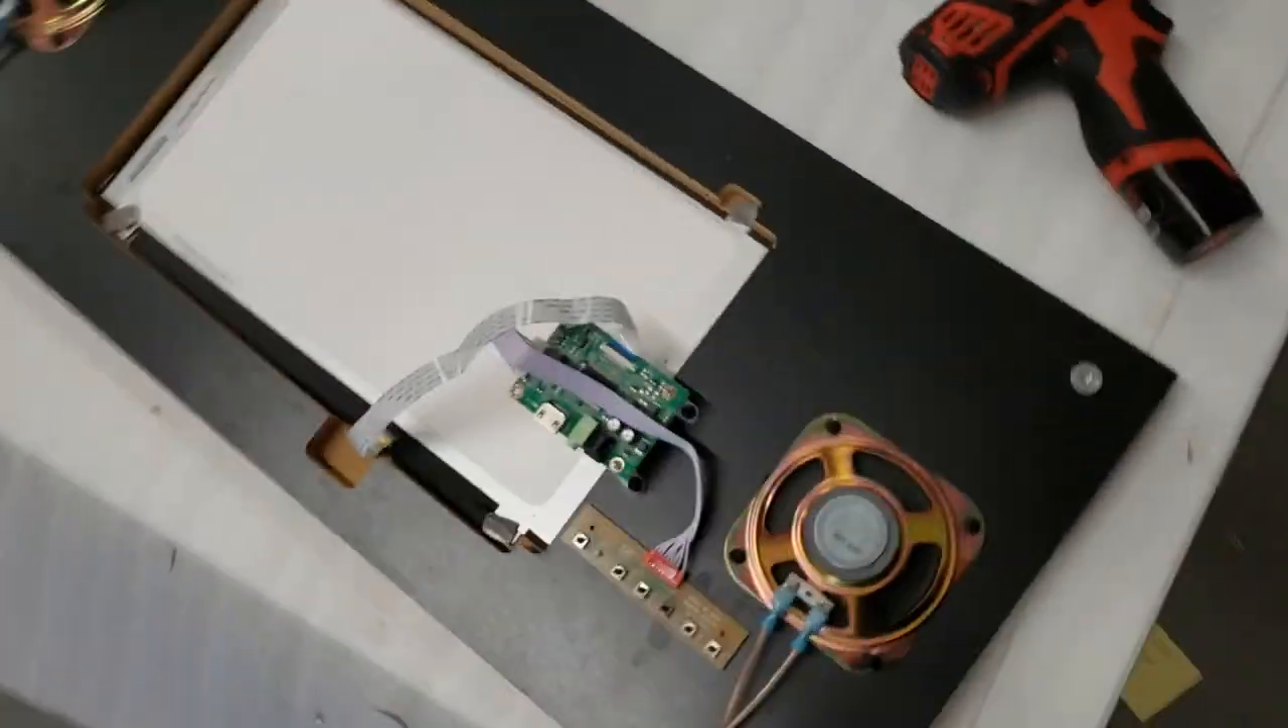Um, I'll talk about speaker panel in a second, just to show you guys here so you can see how the monitor, um, fits in right there.